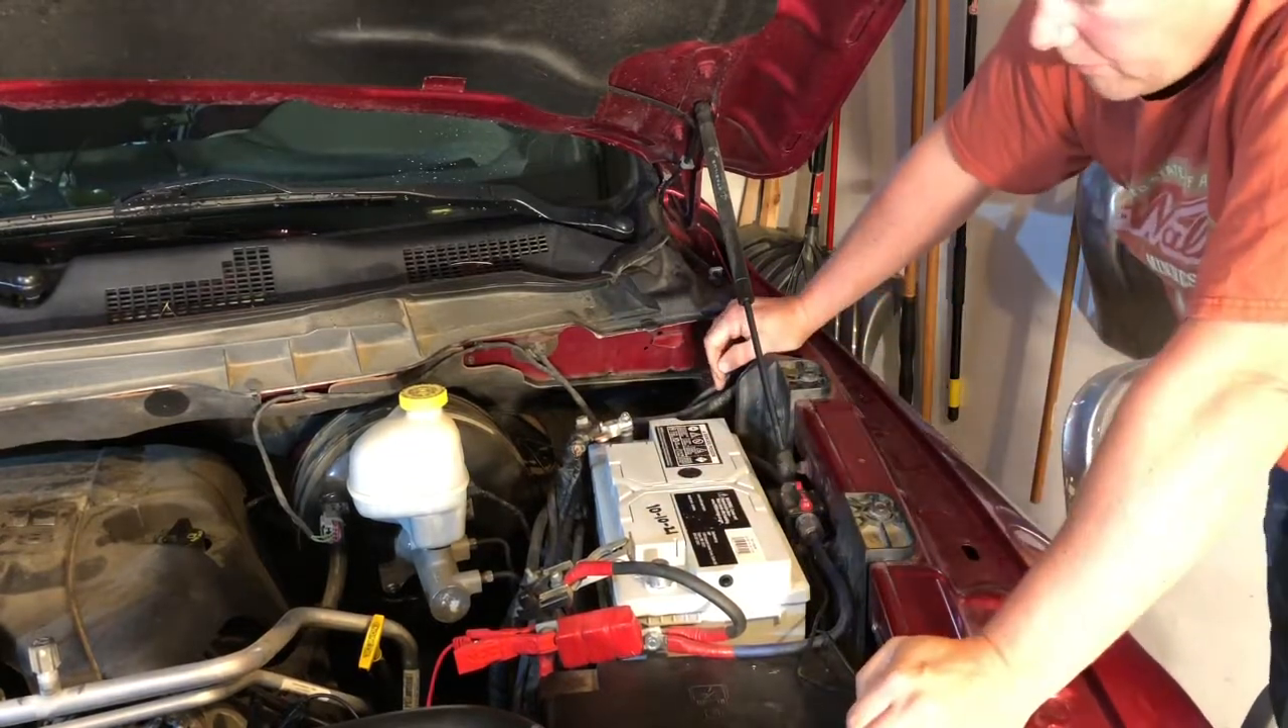It's a heavy battery but you can see it fits in there pretty nice.